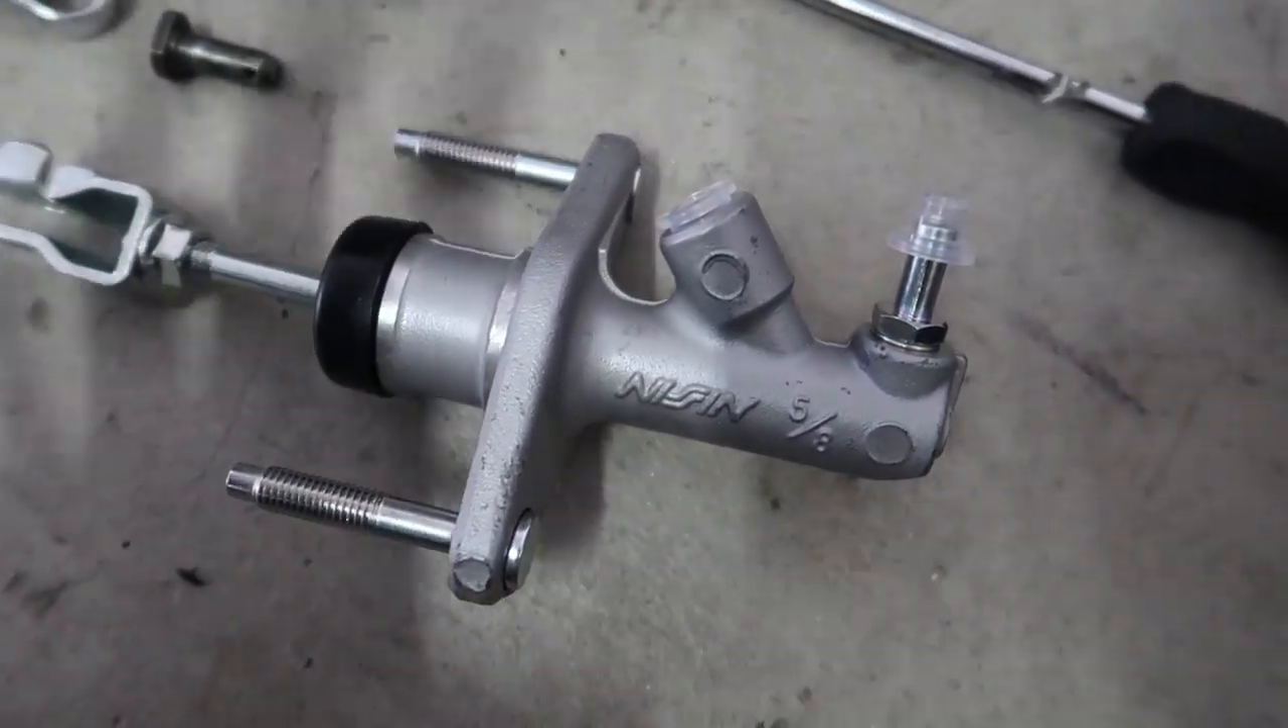That boot slipped right on fit perfectly.